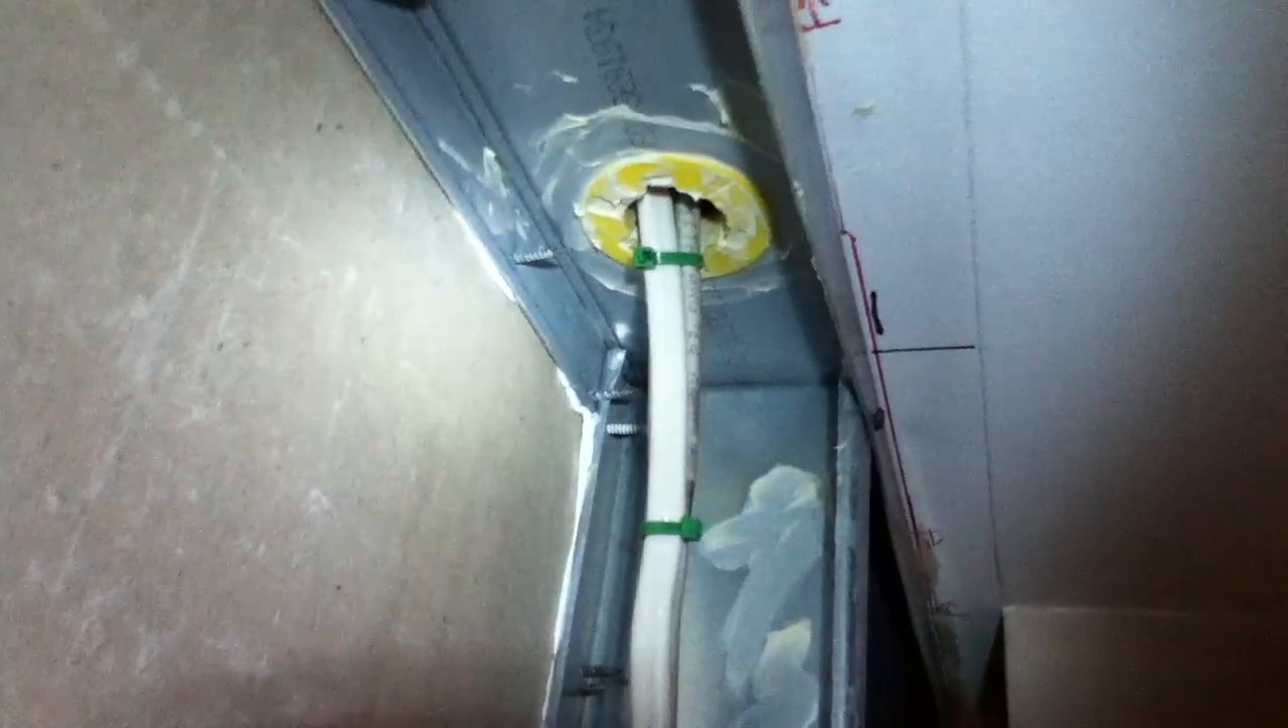The cable is tied together. Secured. Going up into the bulkhead.